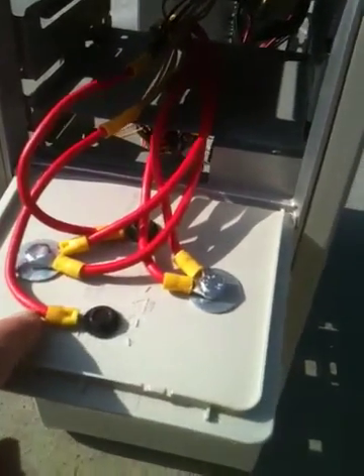So, when I pulled the door down, you can see all I did was I put a couple of bolts through here, and then attached the appropriate wires.